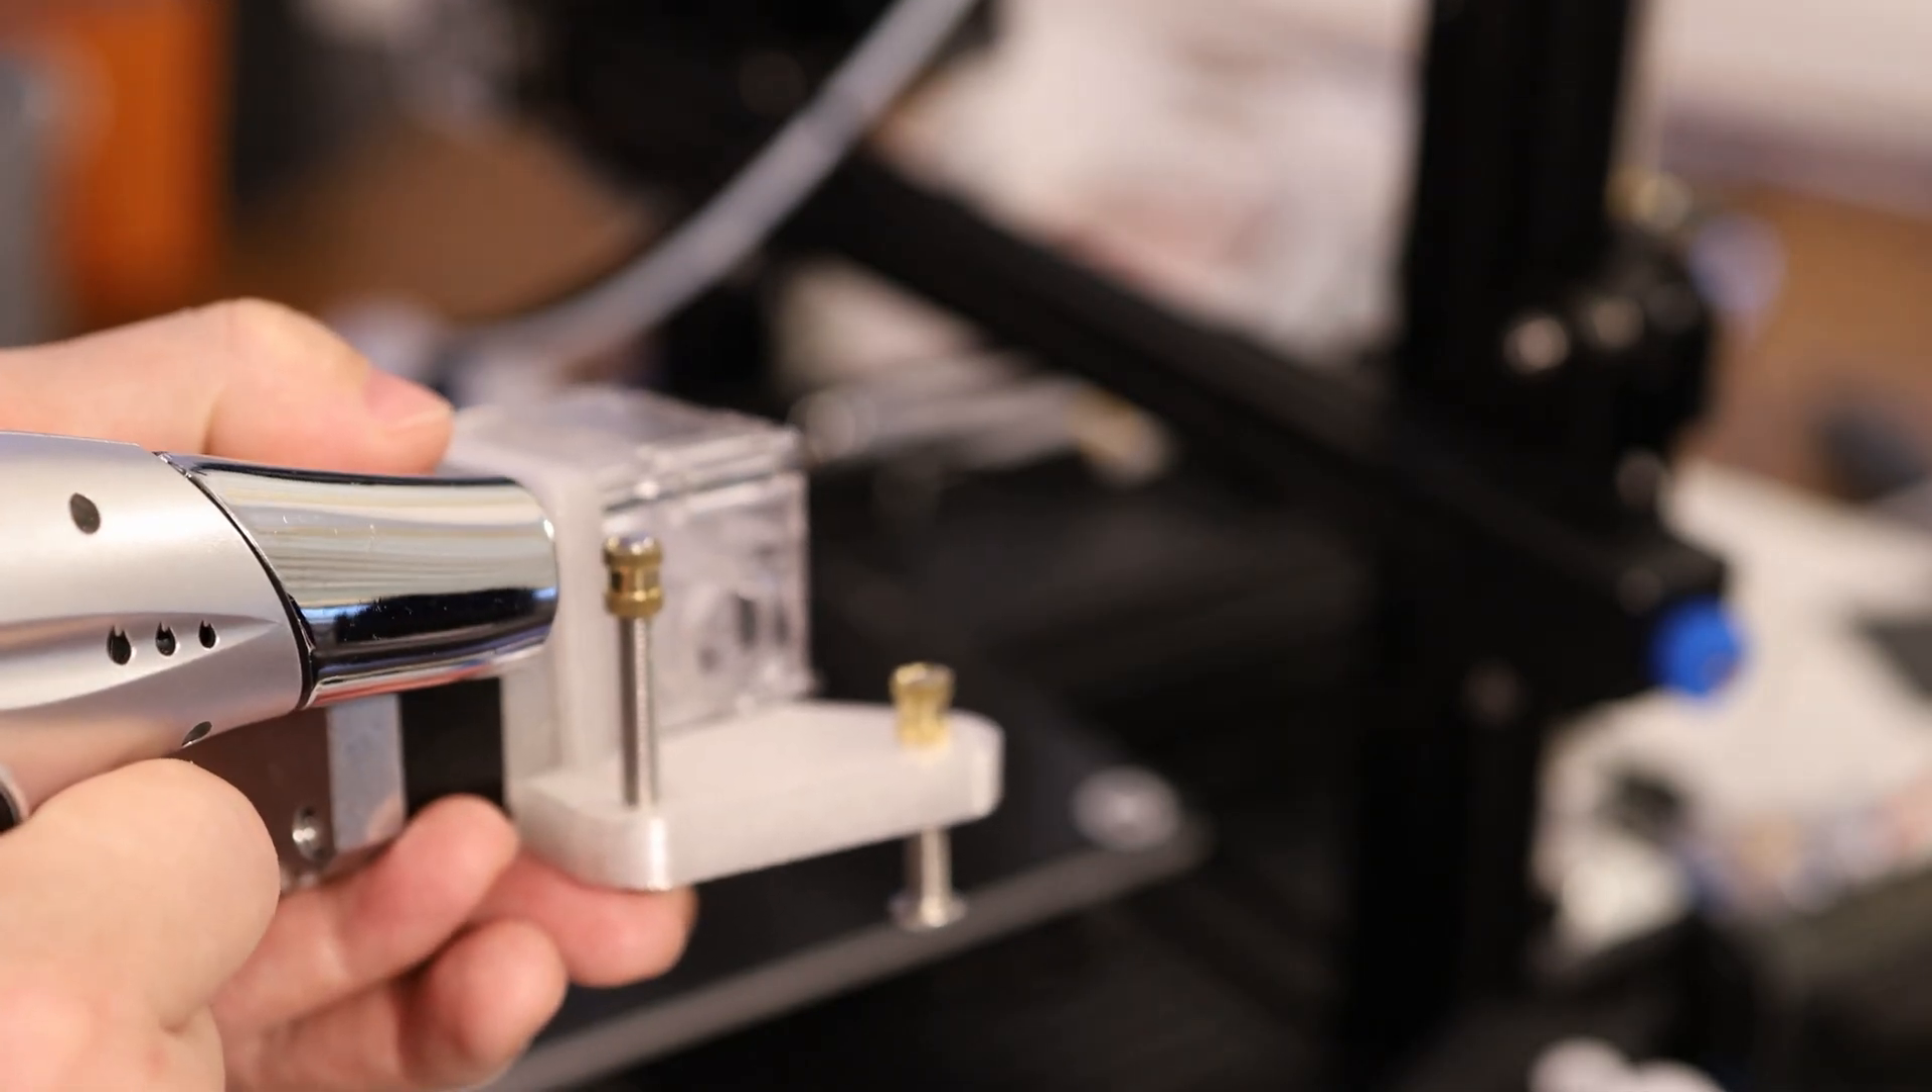So I've got my nutserts in place. I'm ready to heat them up and sink them into this plastic part.